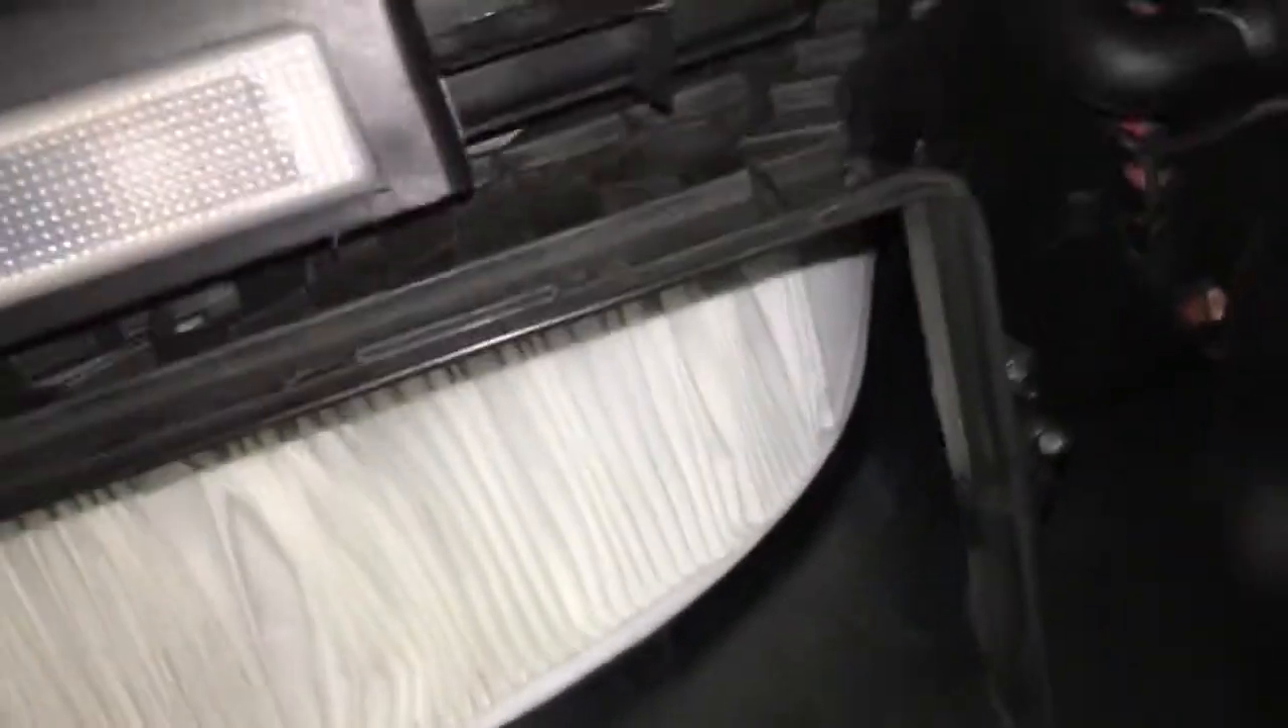So that is the new filter. So that is the new filter fitted in.